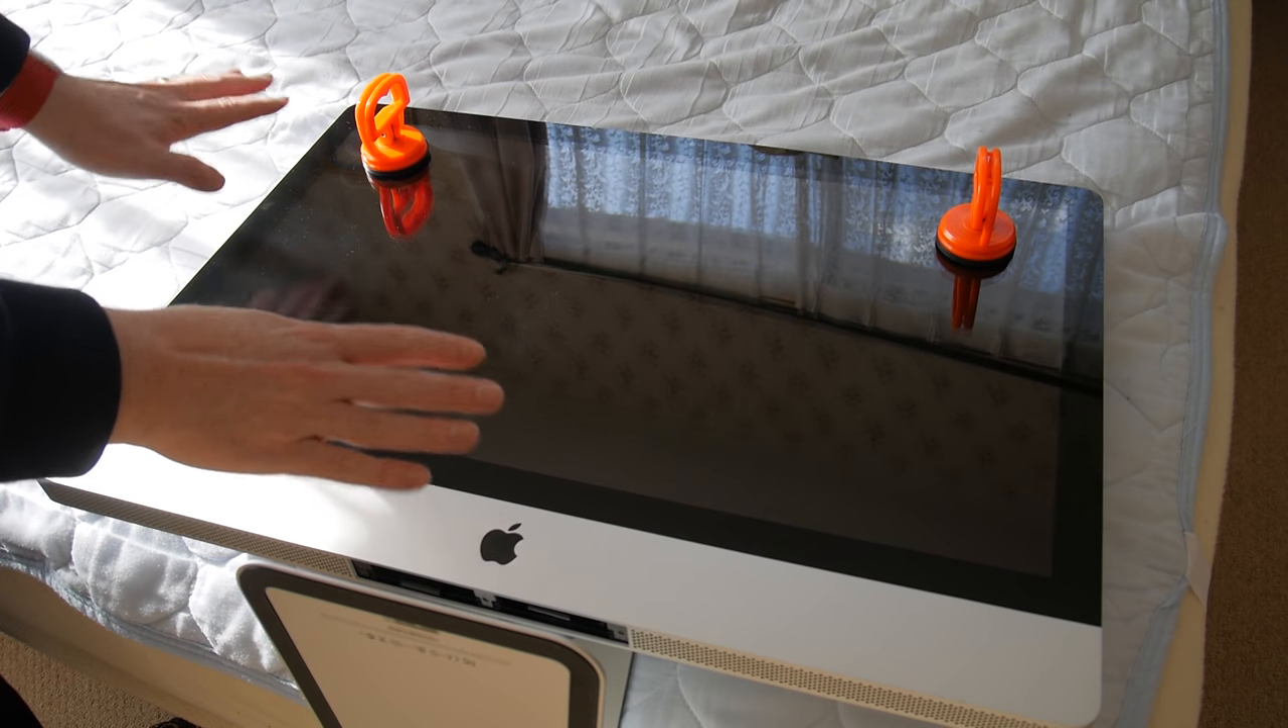So, now we're going to need to take off the glass. I've got my suction cups on there.